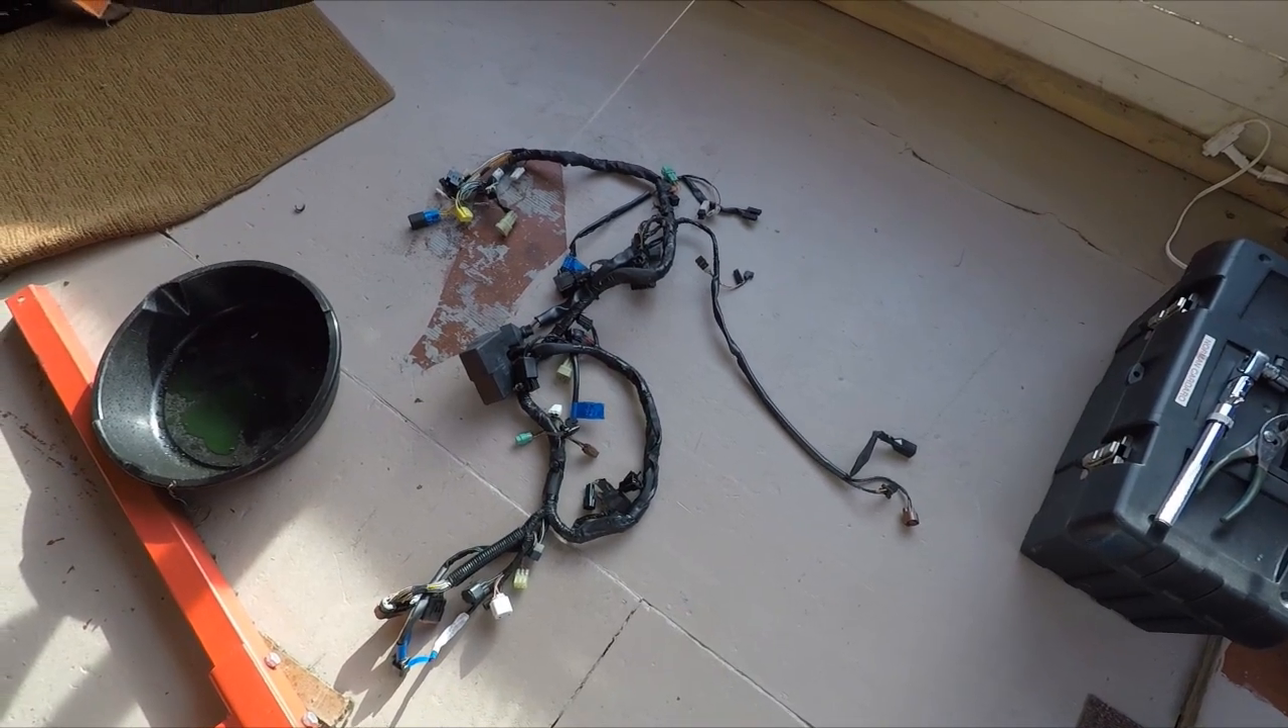I have the old wiring completely out.